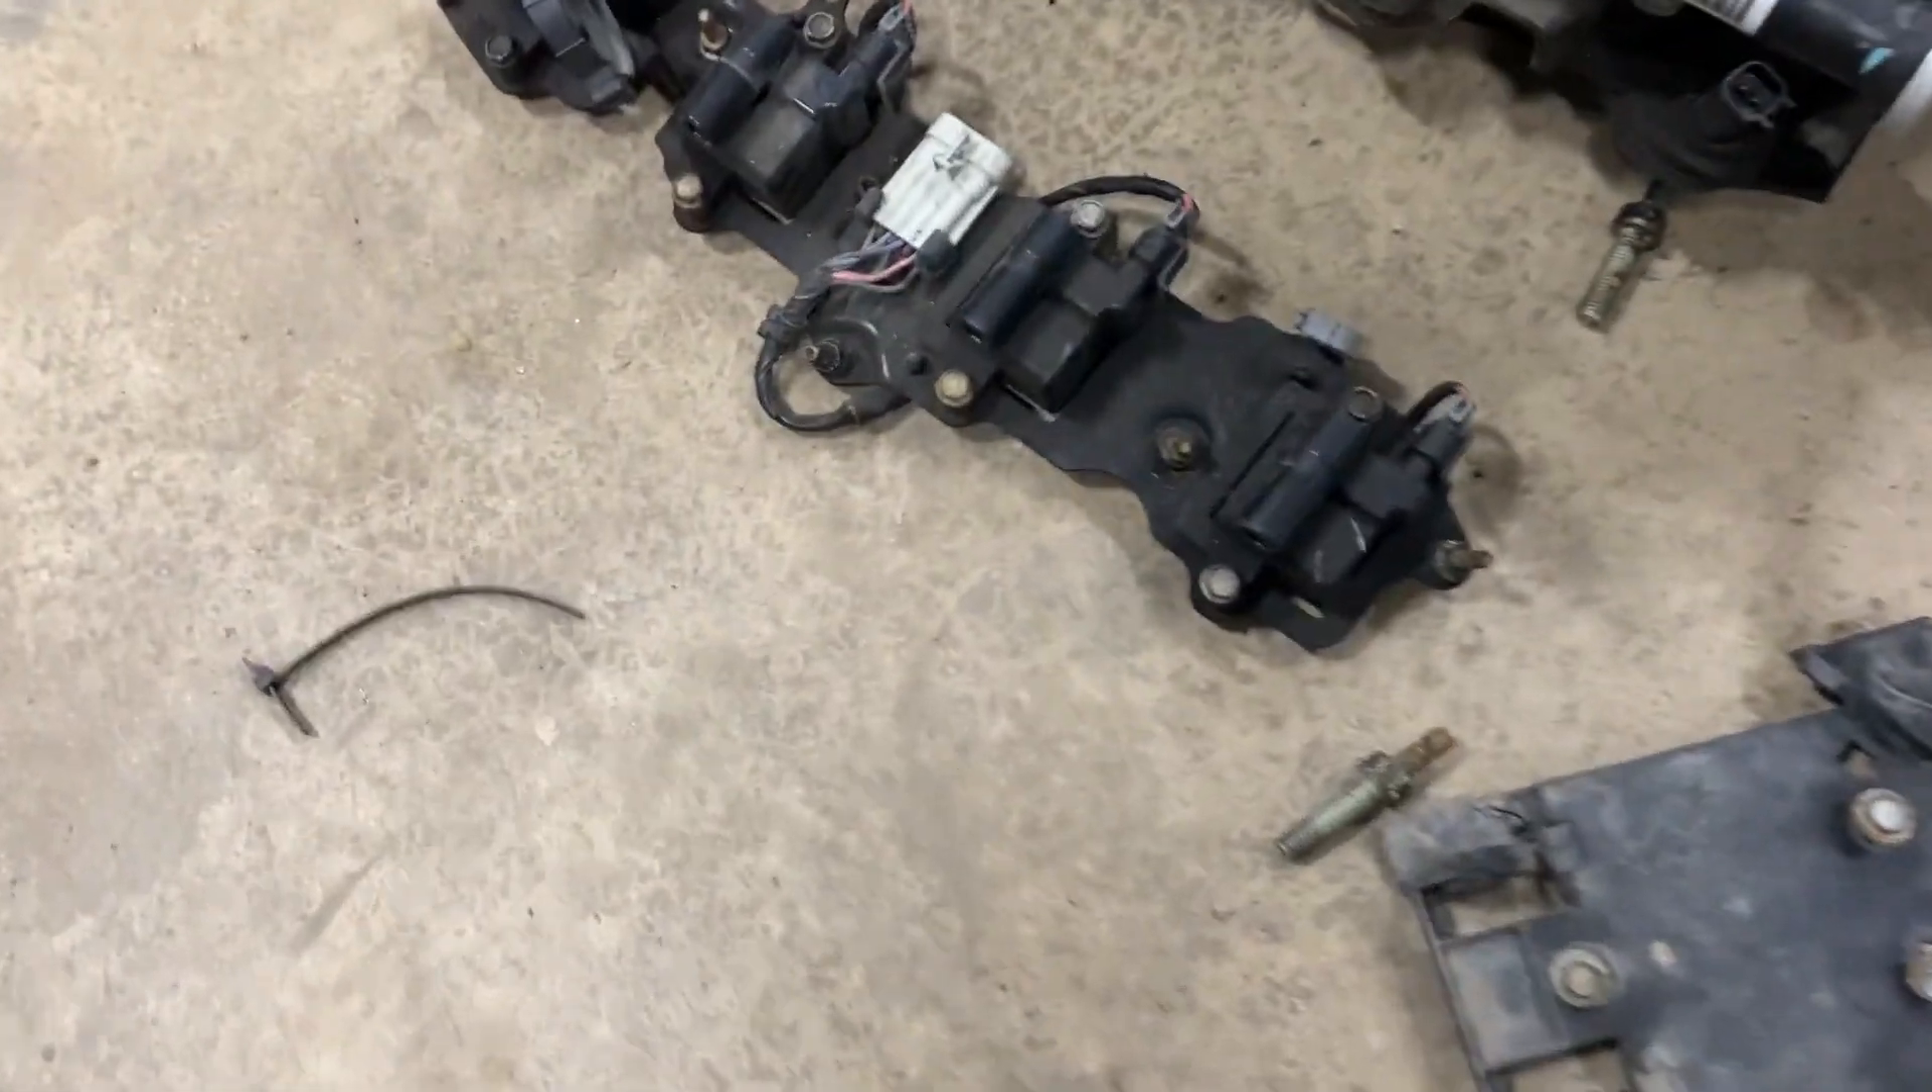Uh we took the coil packs off.